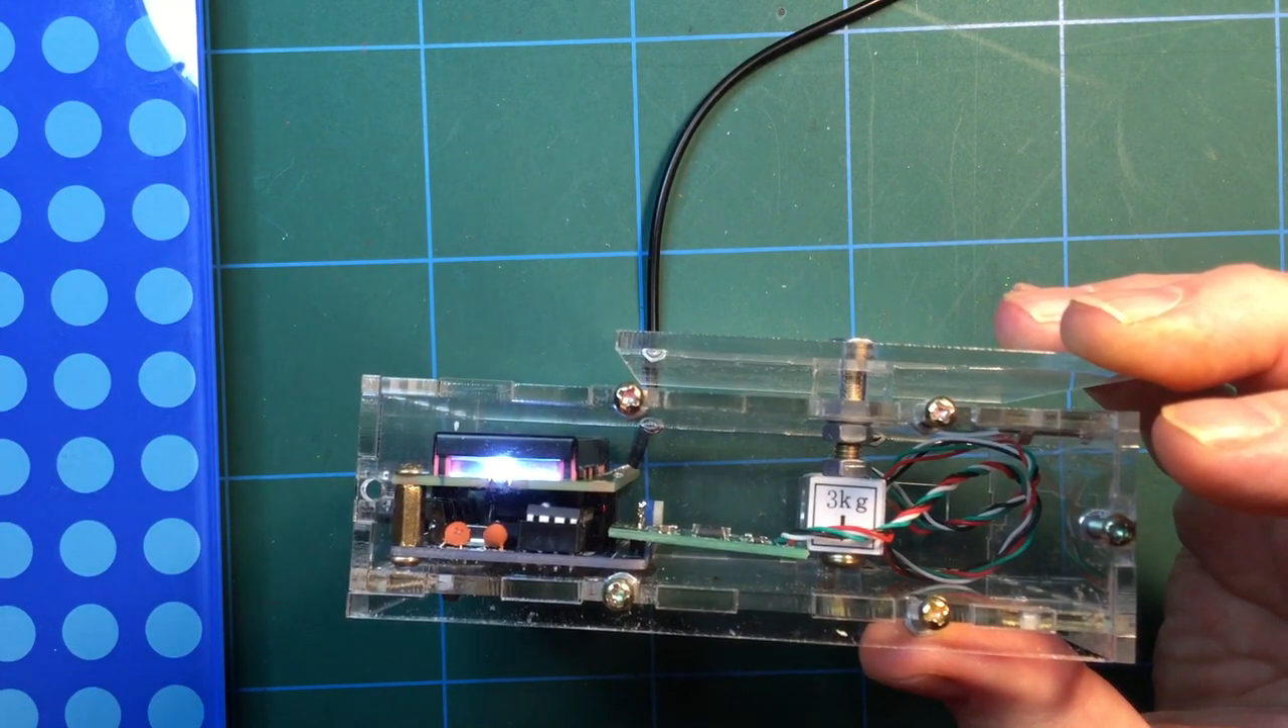I did notice here that this board is right up against this, the sensor.